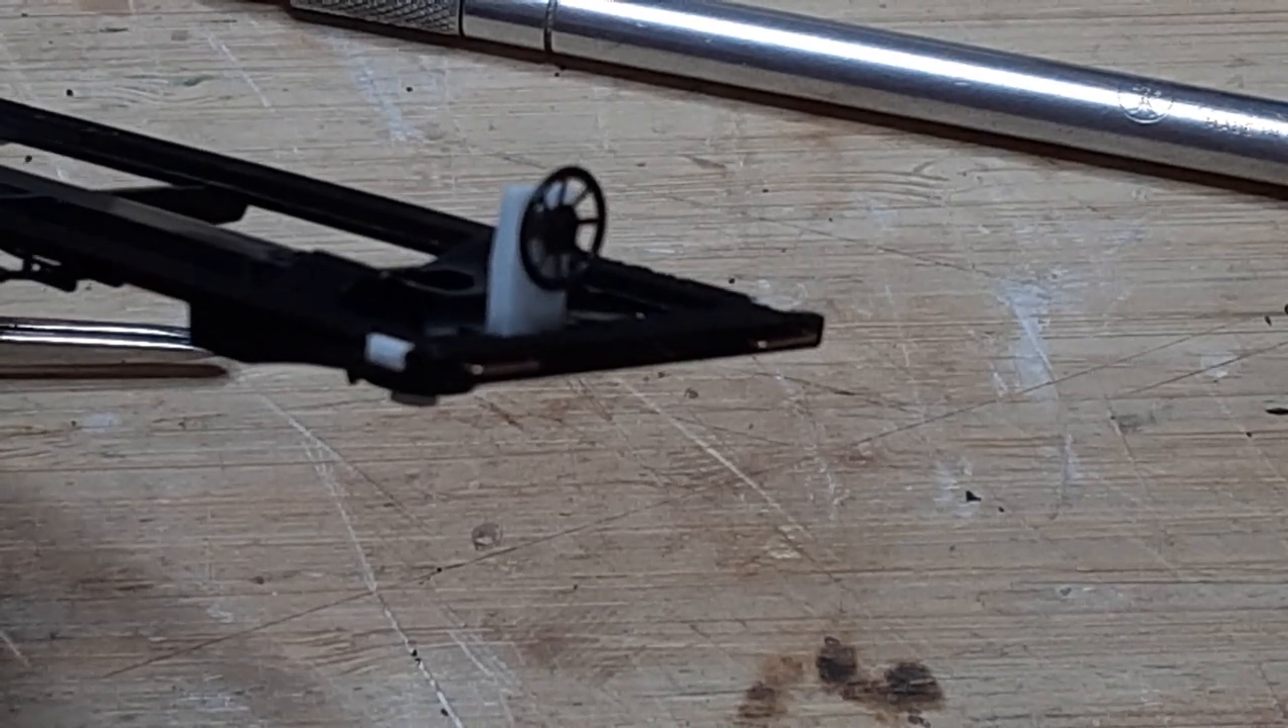I glued the brake wheel in place and glued the assembly to the B end of the underframe.